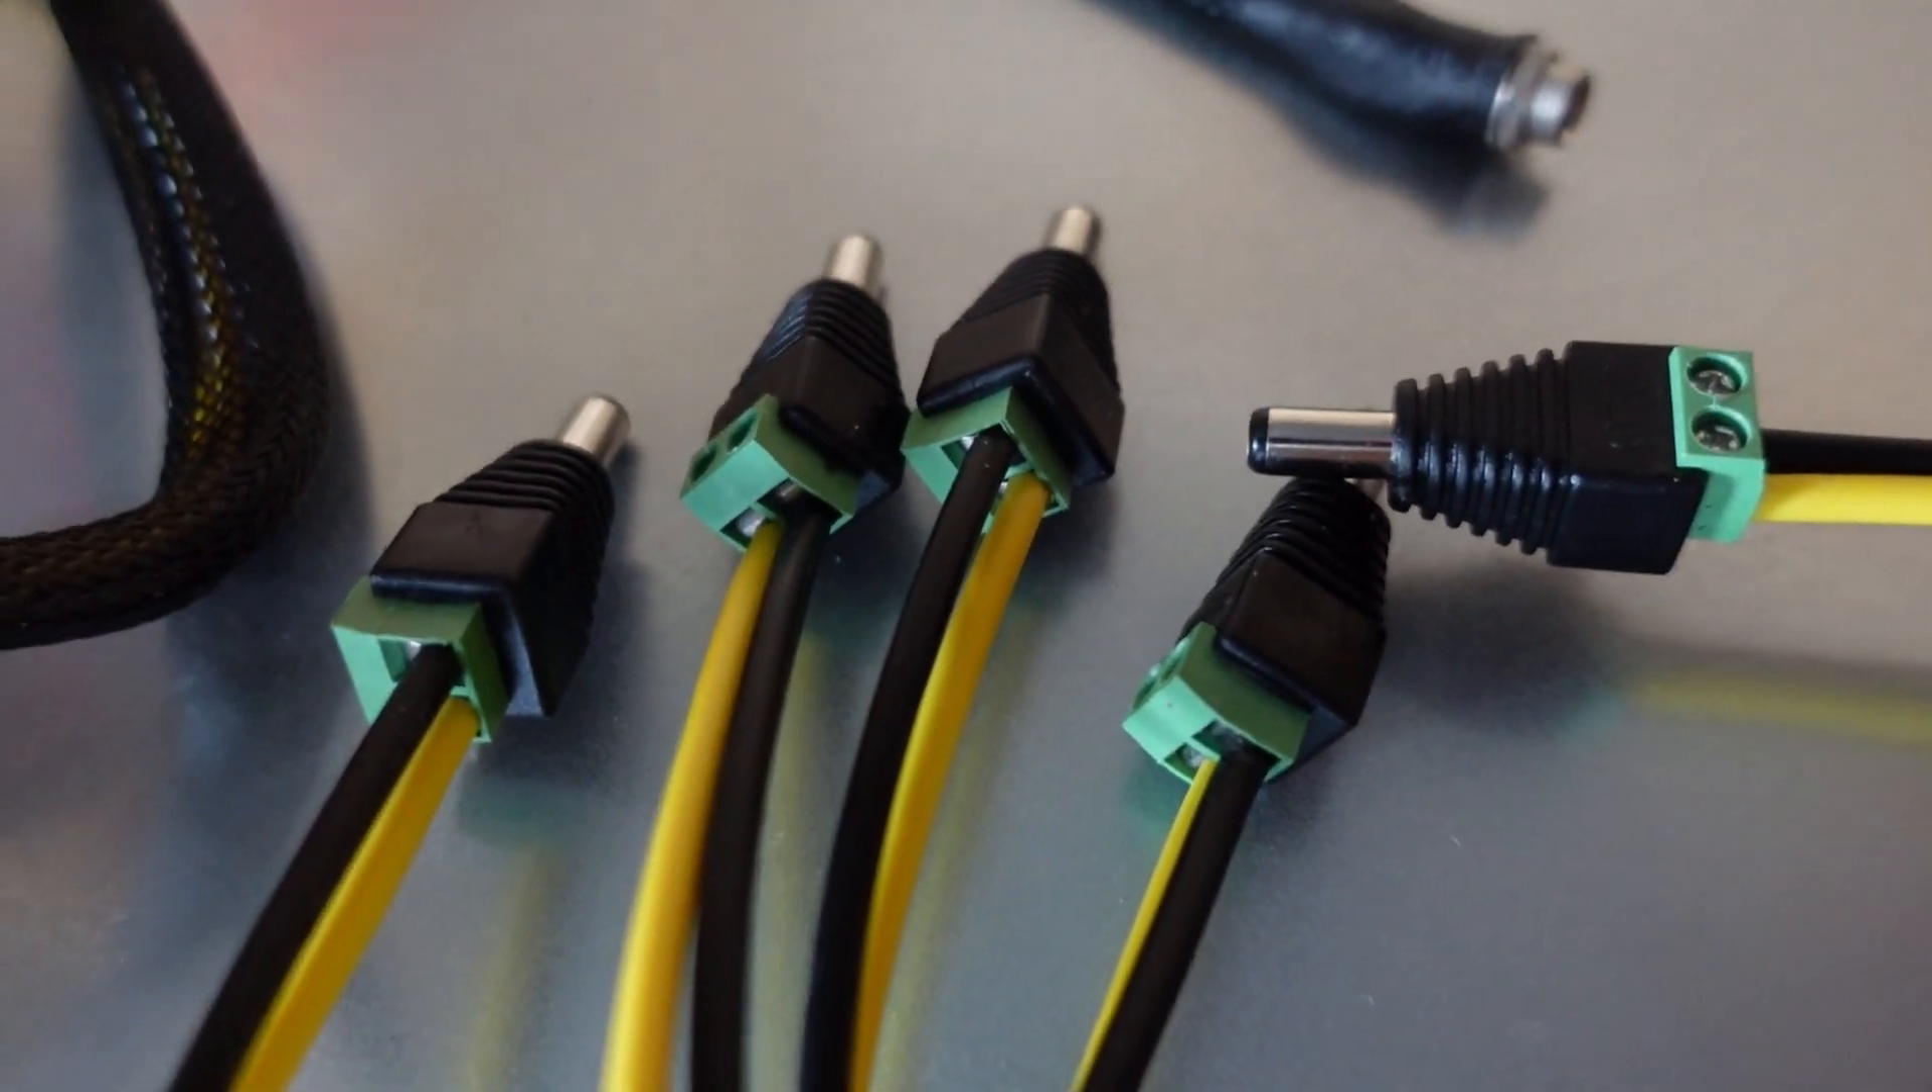The barrel plugs are installed ready to go.